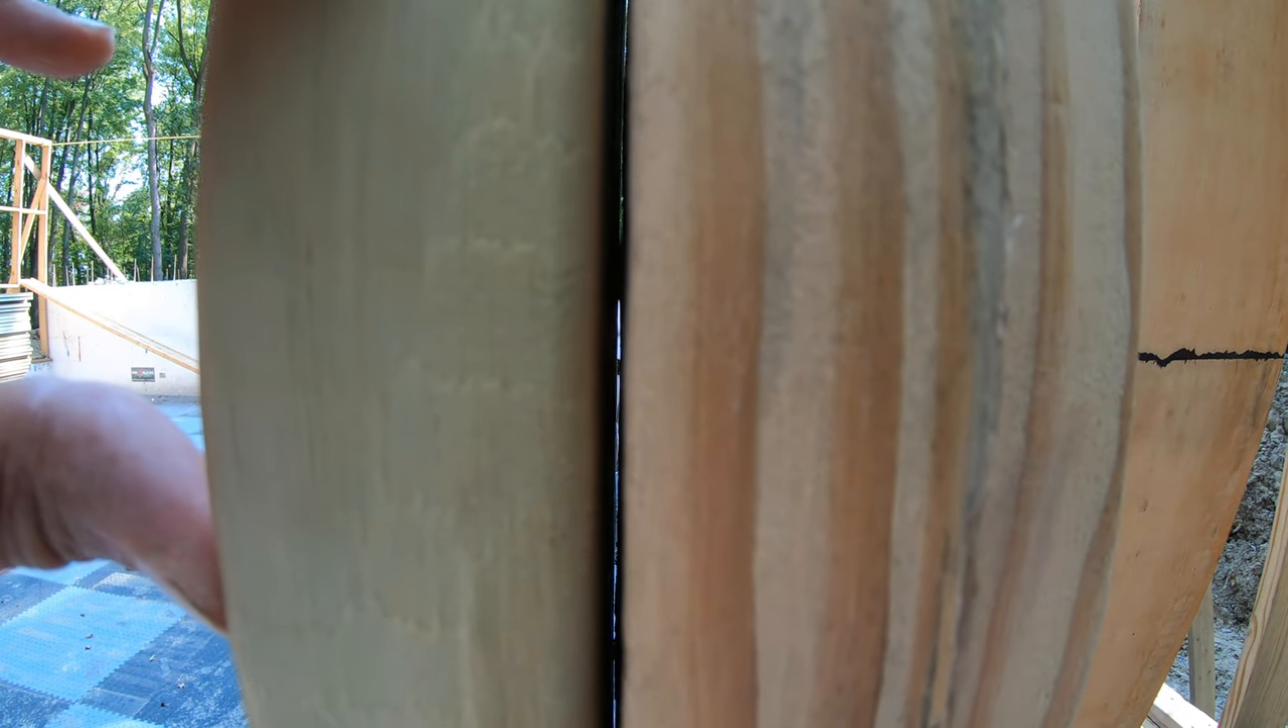There's light right through there that you can see through these two boards.